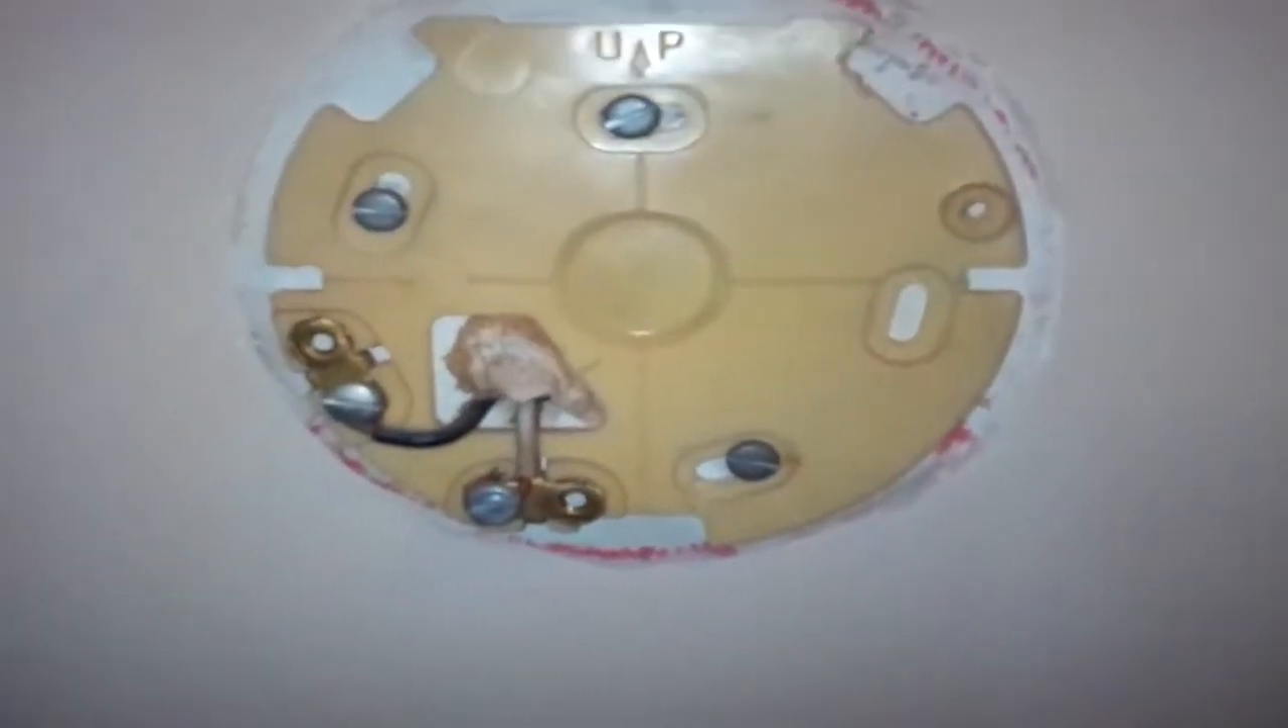As you see here, I have the cover off. I just removed a couple screws.